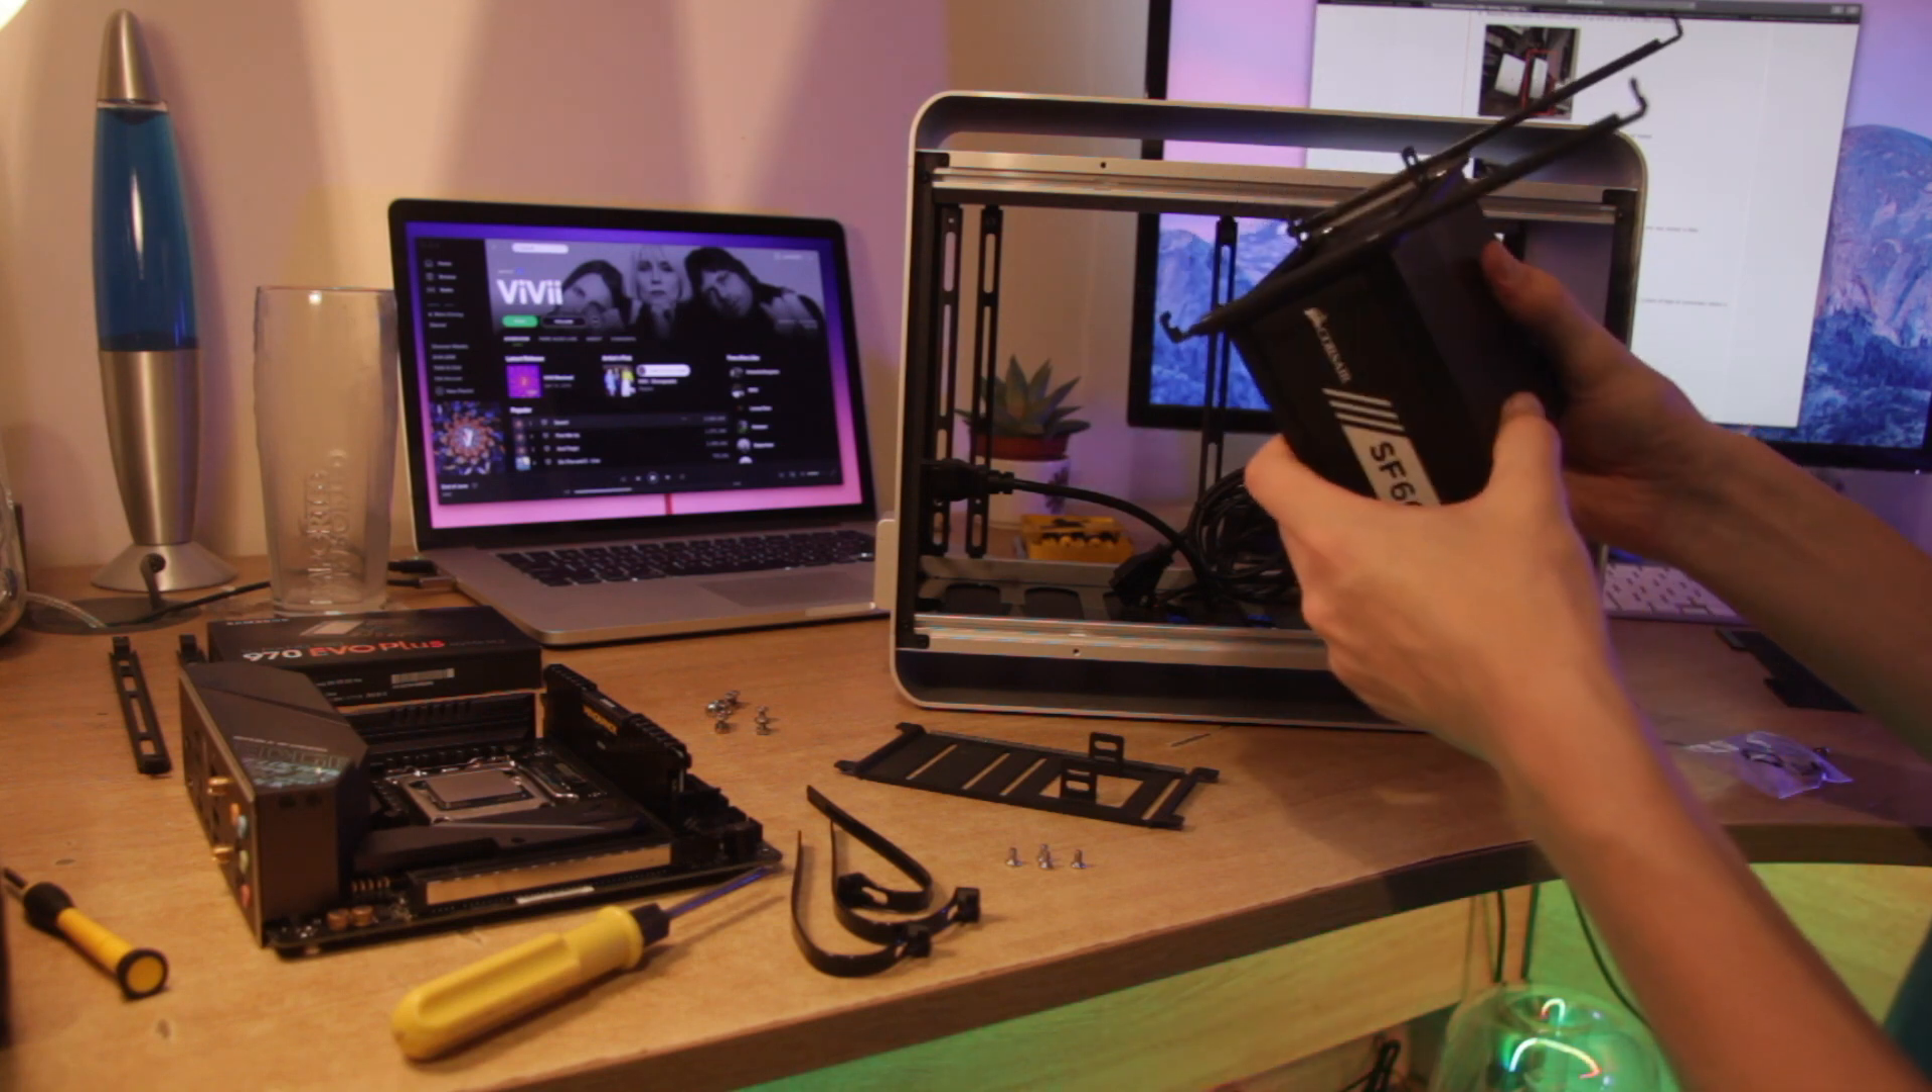I've installed the corsair sf 600 power supply onto the bracket here.